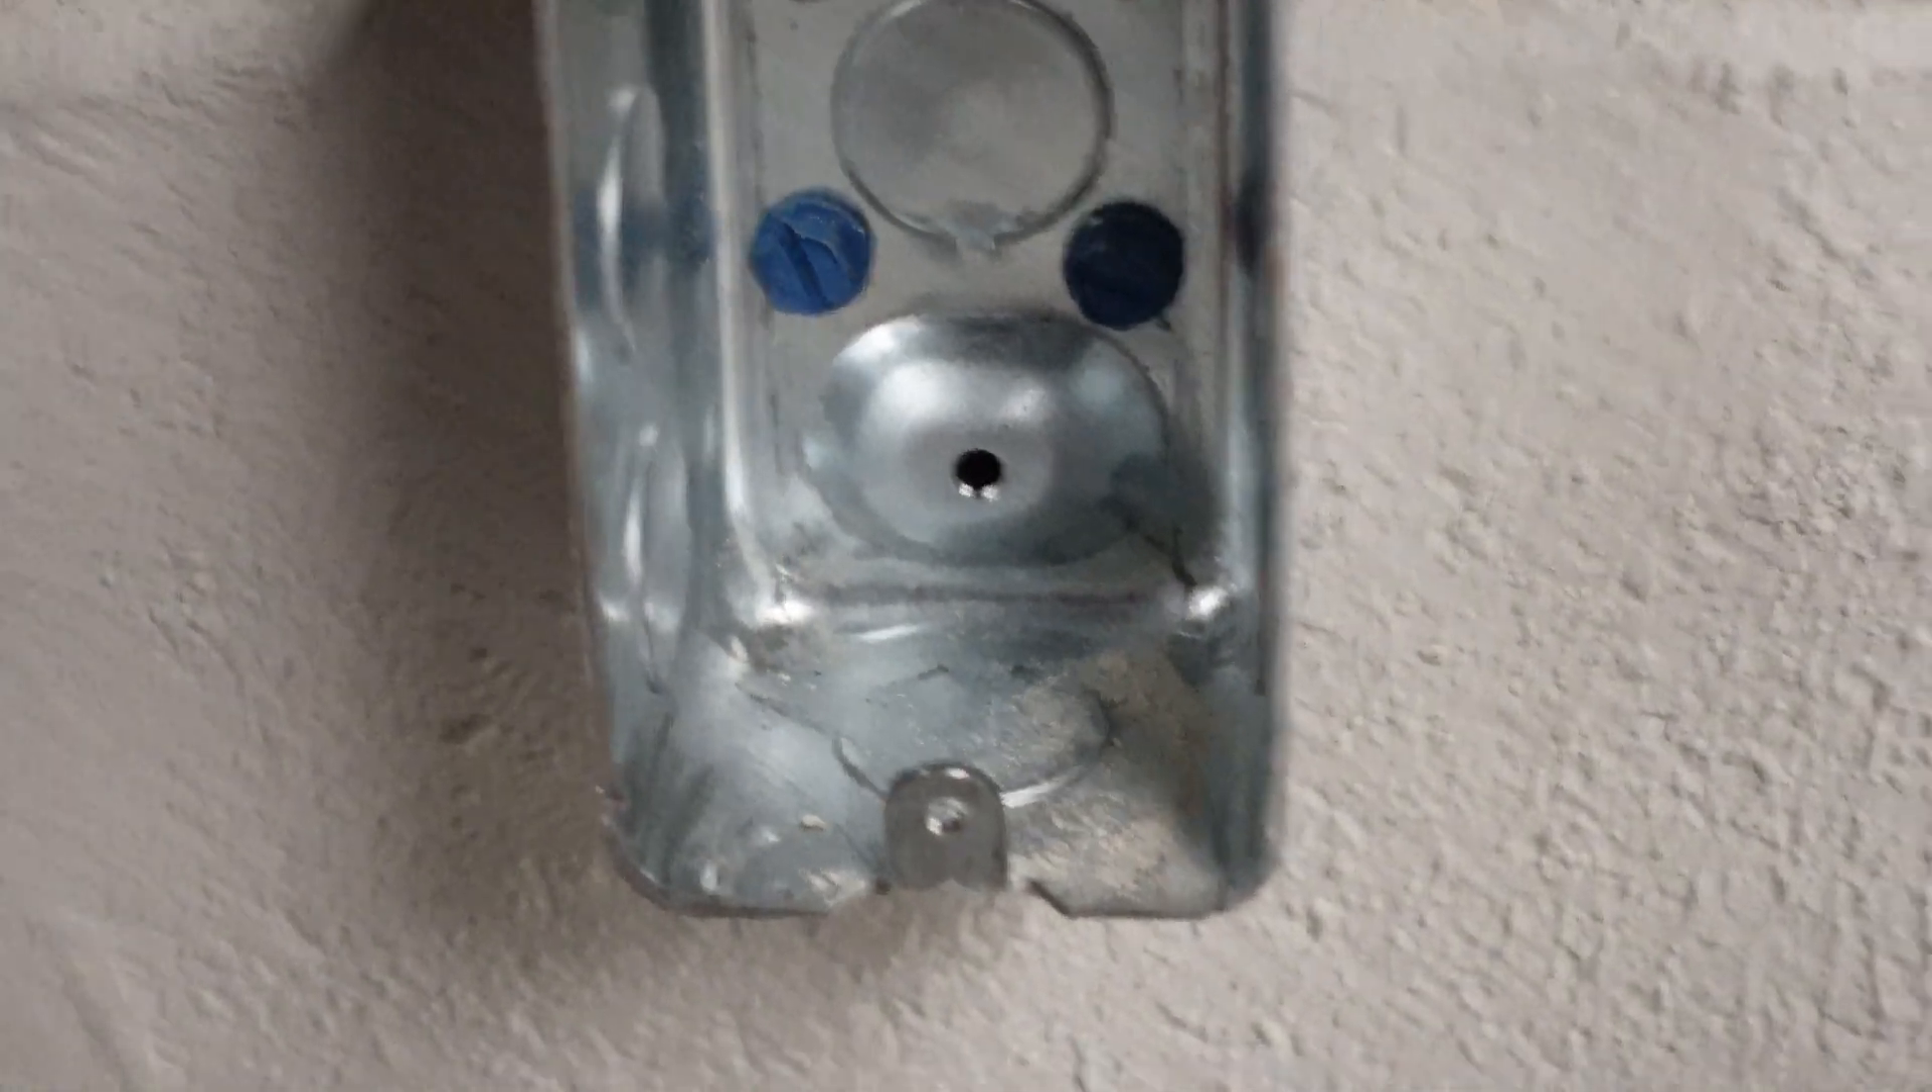Pretty solid and you can see there, we don't have our ground screw in yet.